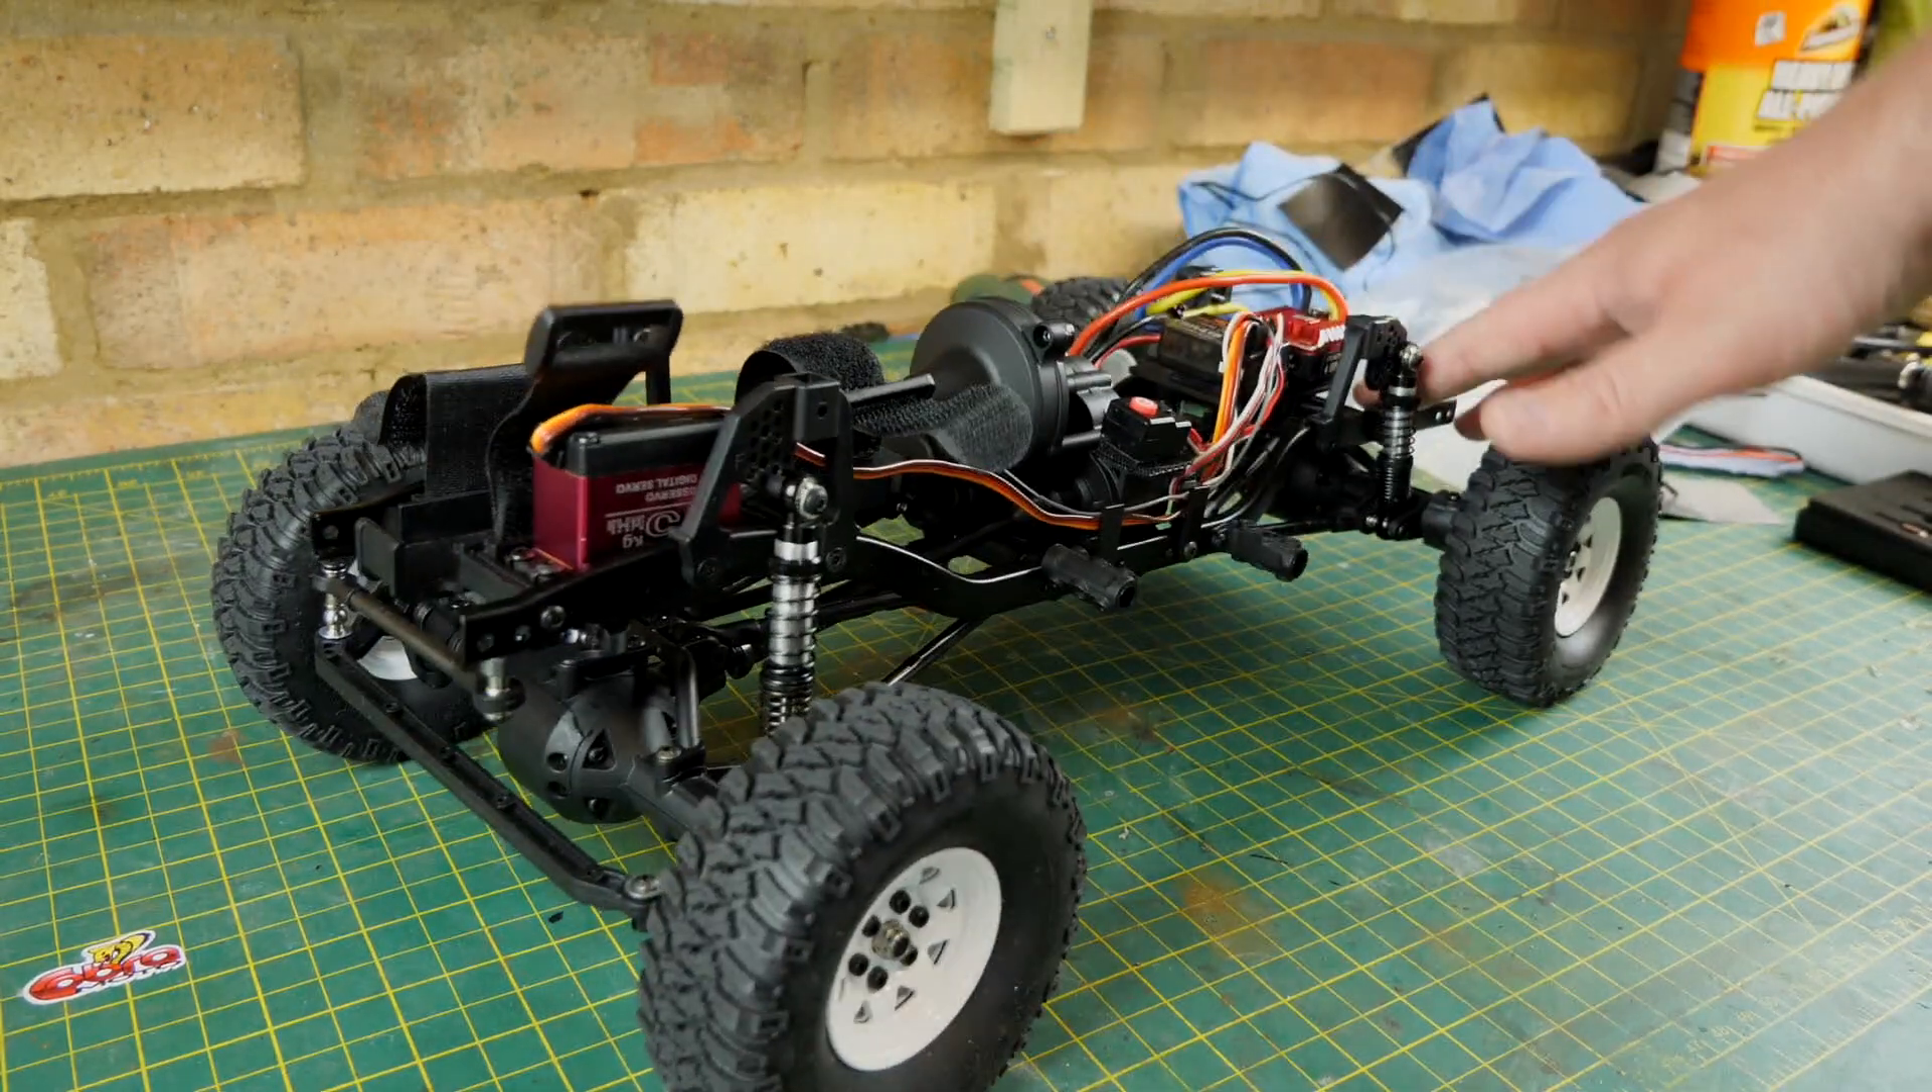We now have a complete rig well complete chassis anyway.